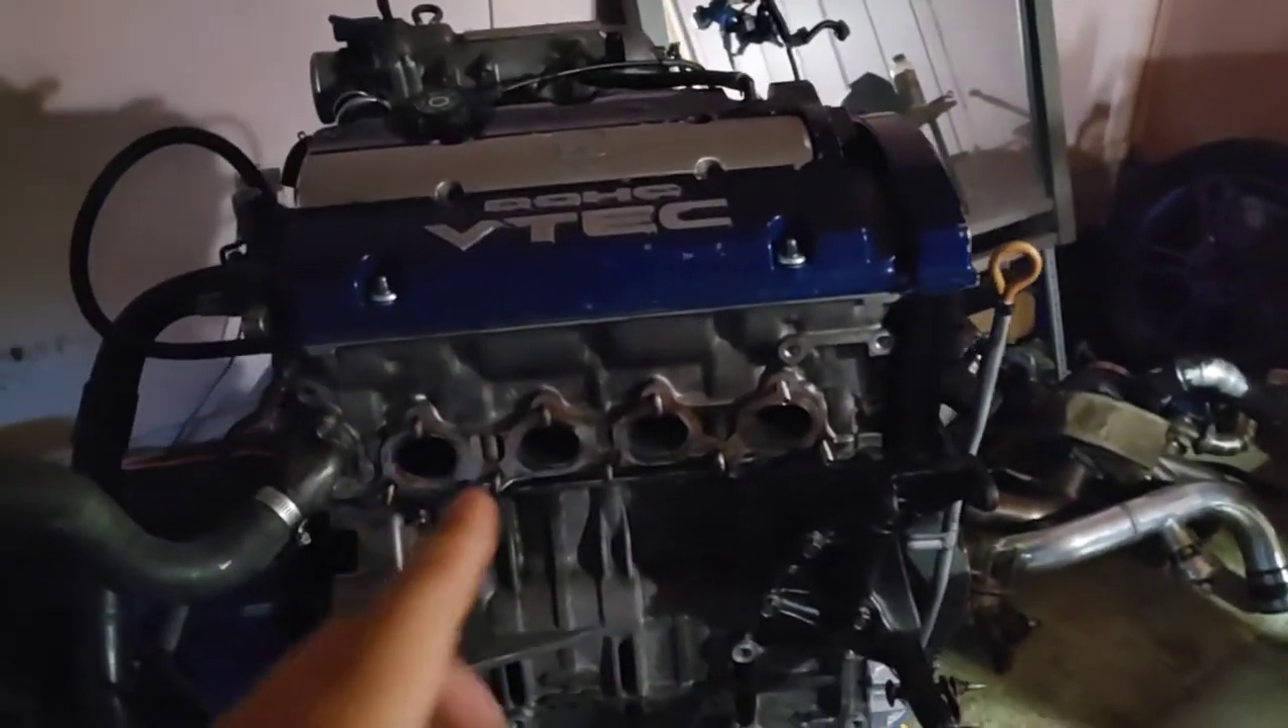I can't remember specifically what we have left we do need to cover these holes.